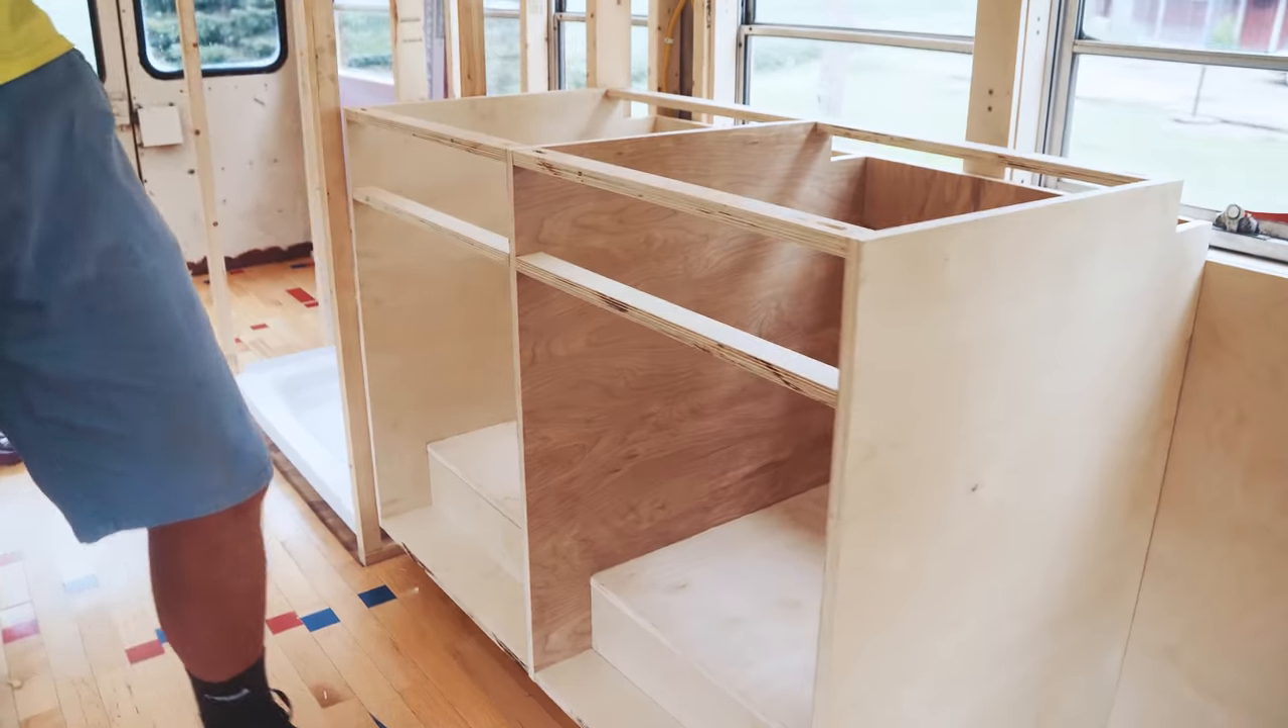We're just waiting on all the hardware and hinges and things to come in so we can attach the faces onto the front.